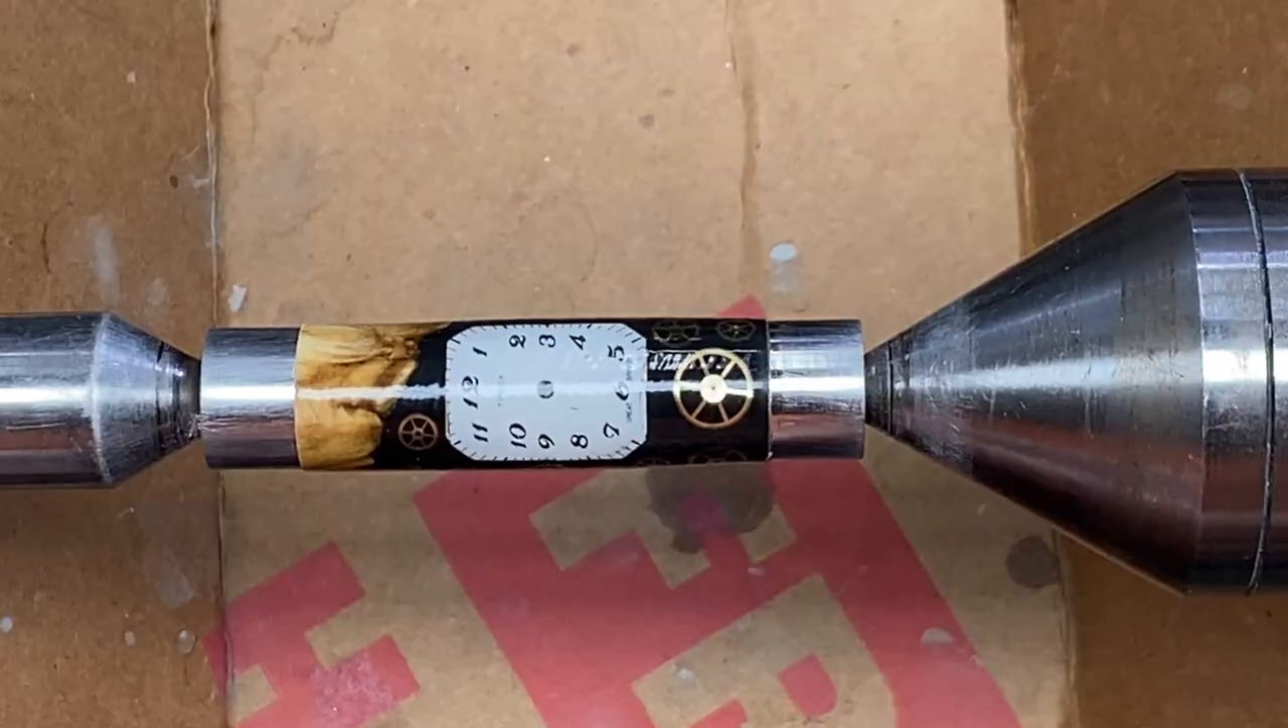I've got my blank back on the turning bushings.